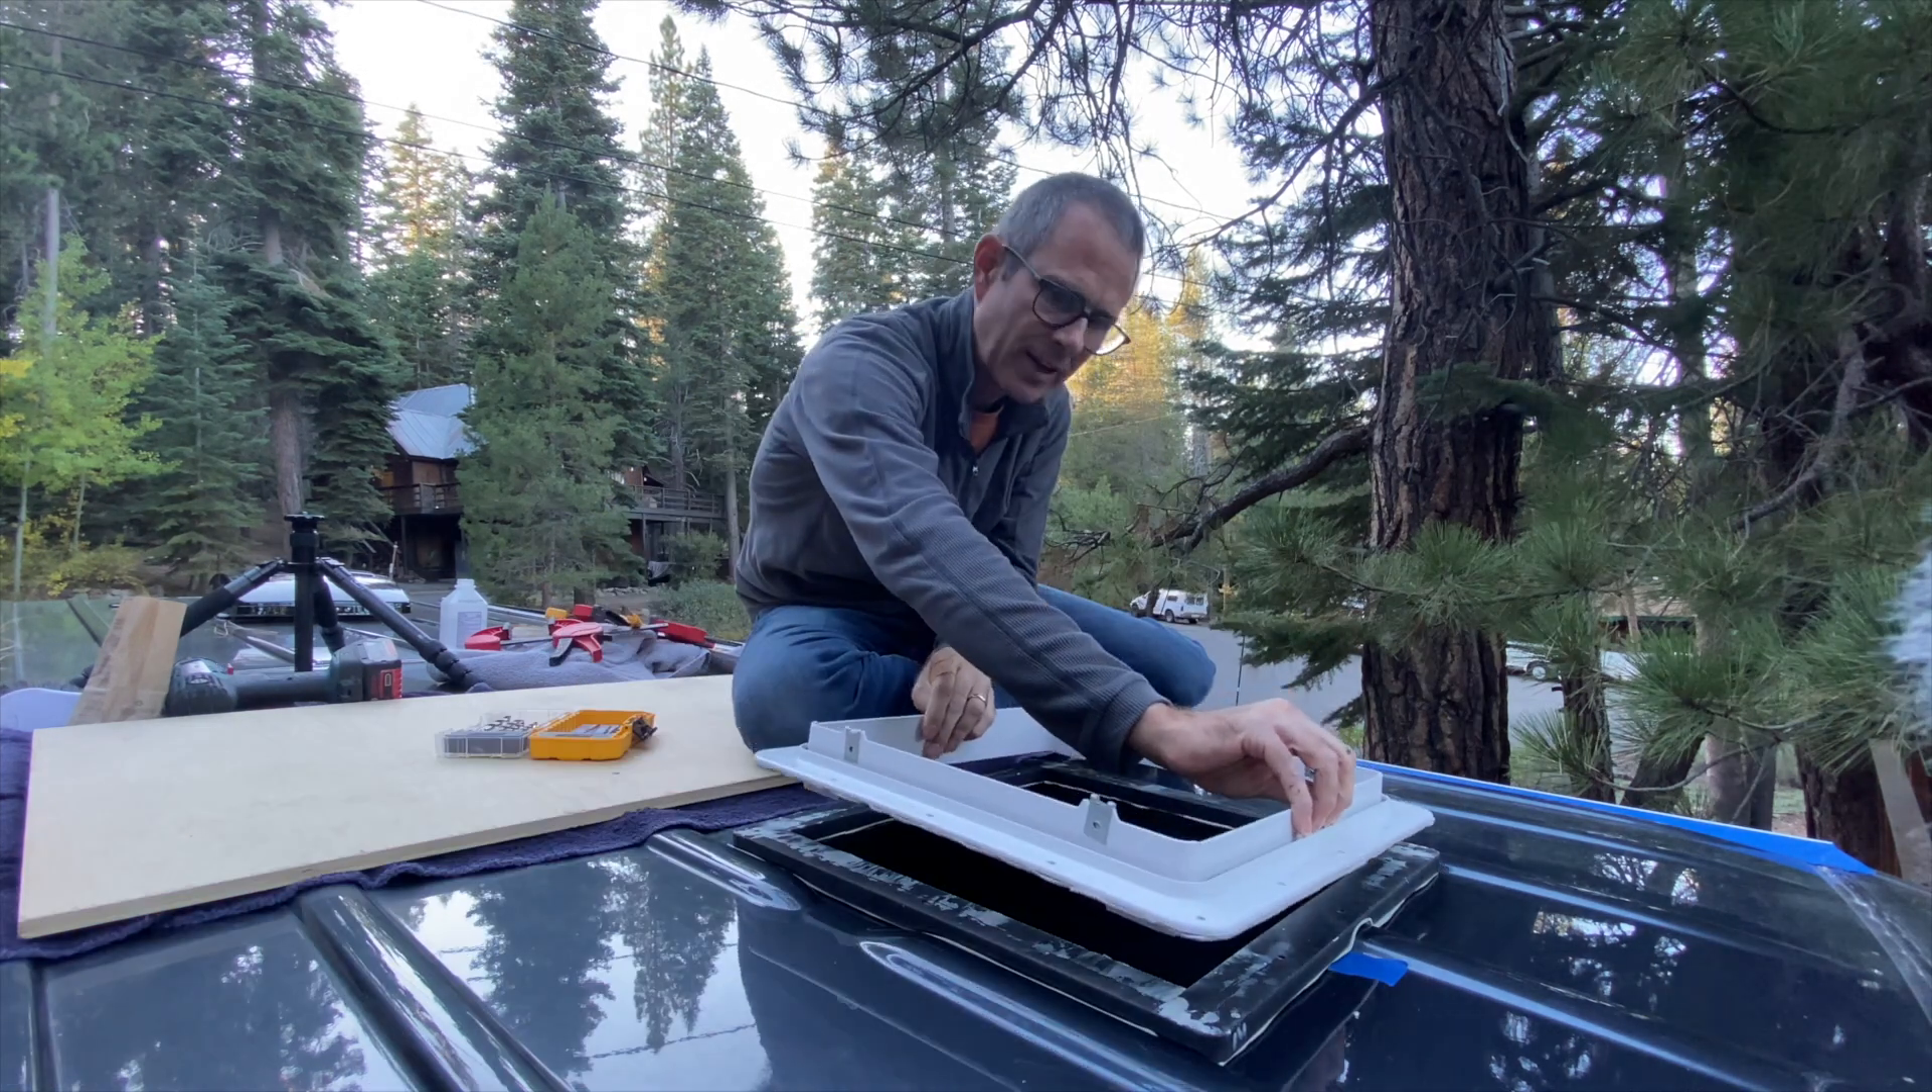I then put down the adapter plate and on top of the adapter plate i put down the this white plastic flange for the fan.